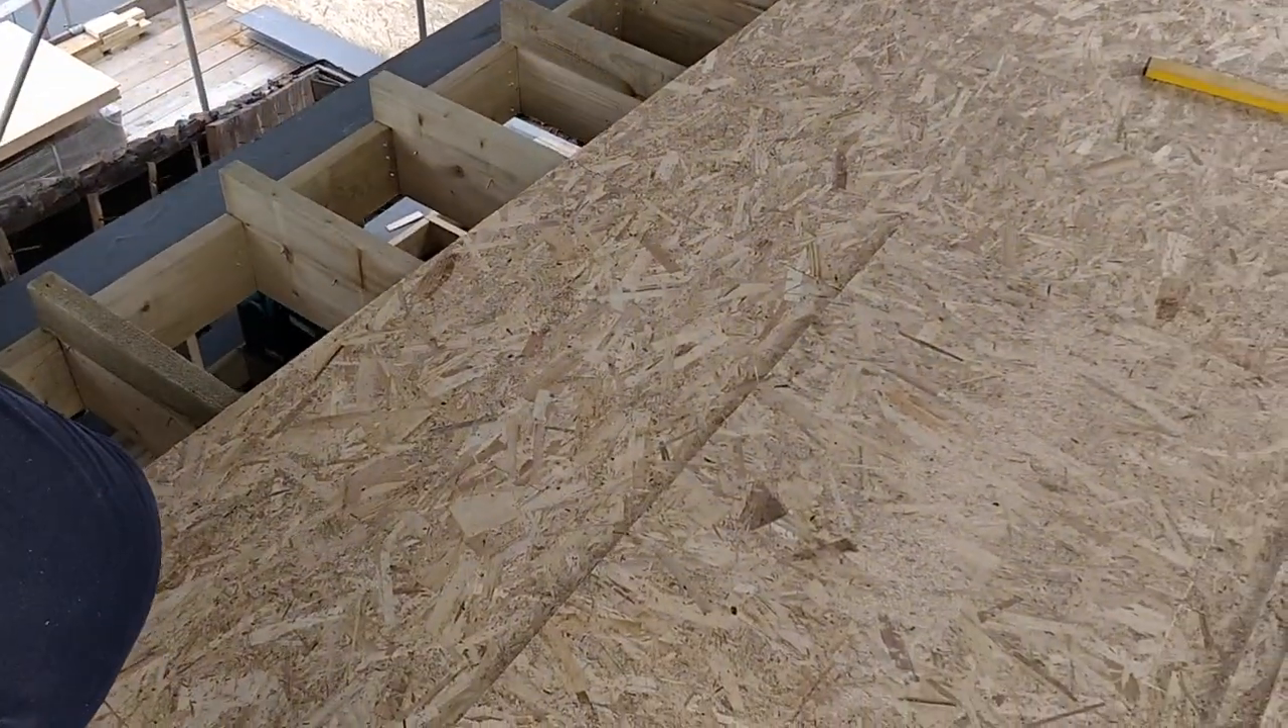We've got all of these 11mm OSB boards almost done now.